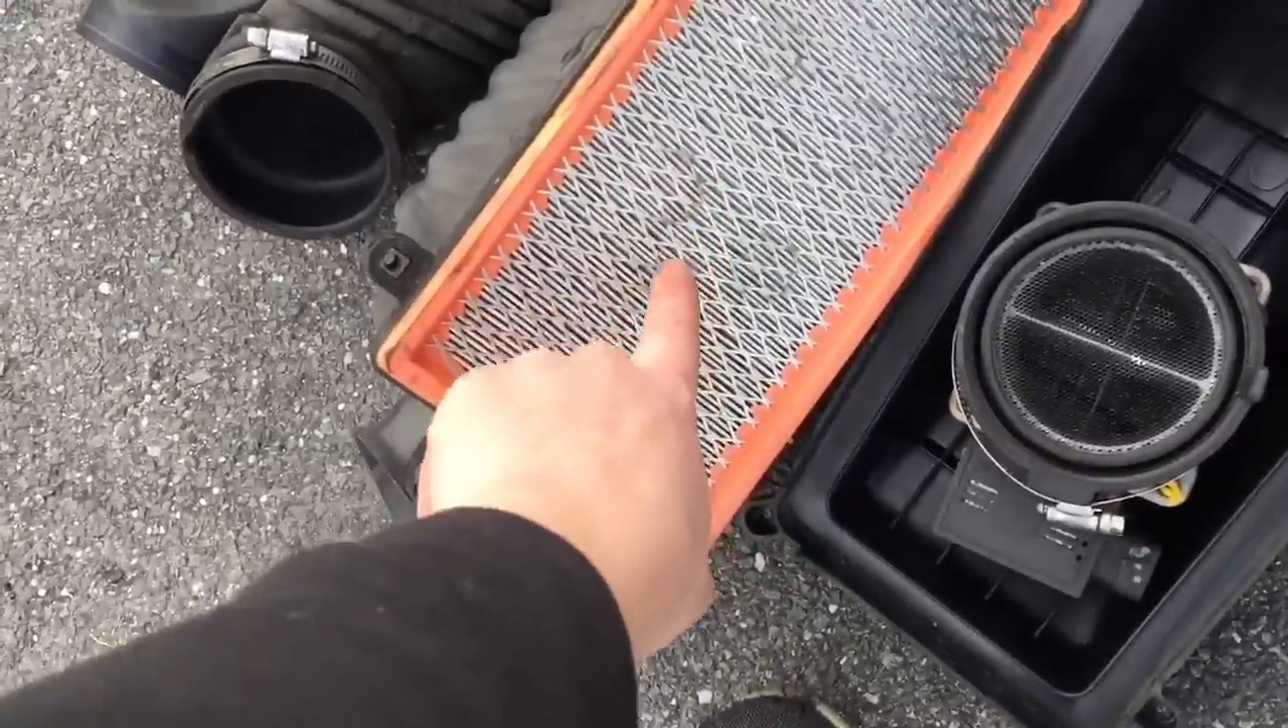It was a little bit of a hassle to get out this big old air box, but it's out now and the filter was pretty clean.